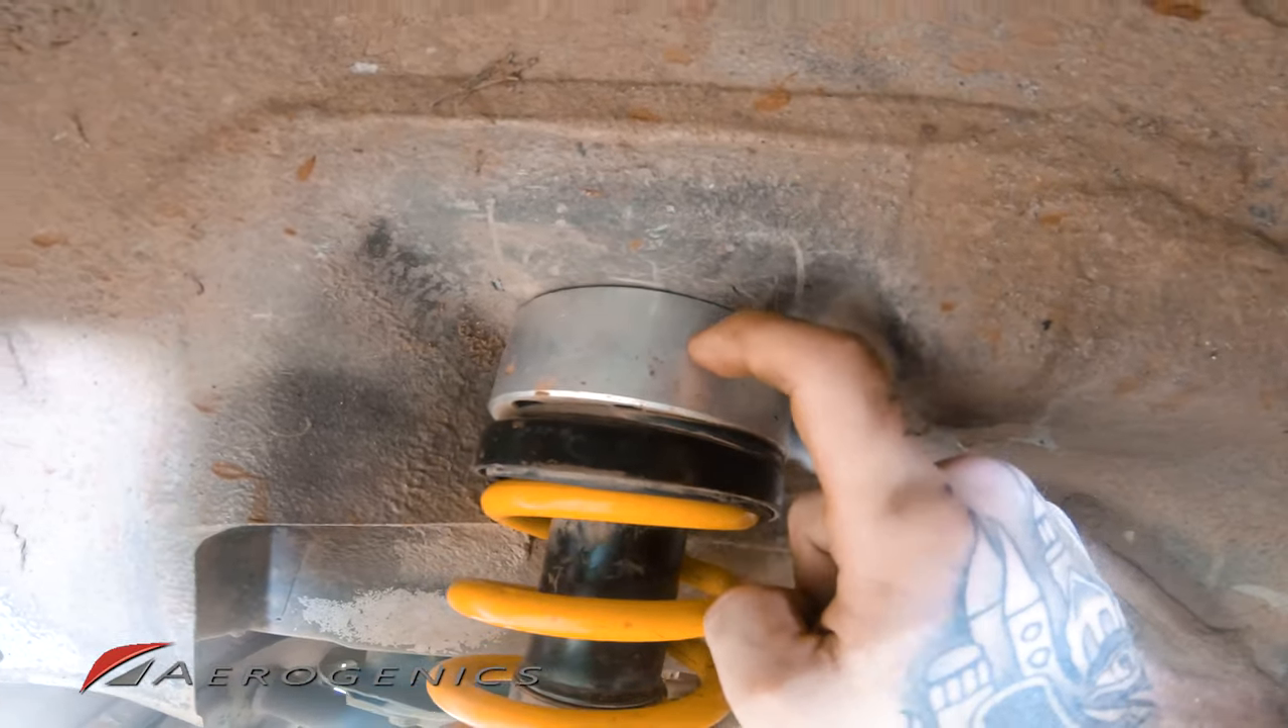You can see I've already got my 1 .5-inch aerogenics lift spacer in the top here.